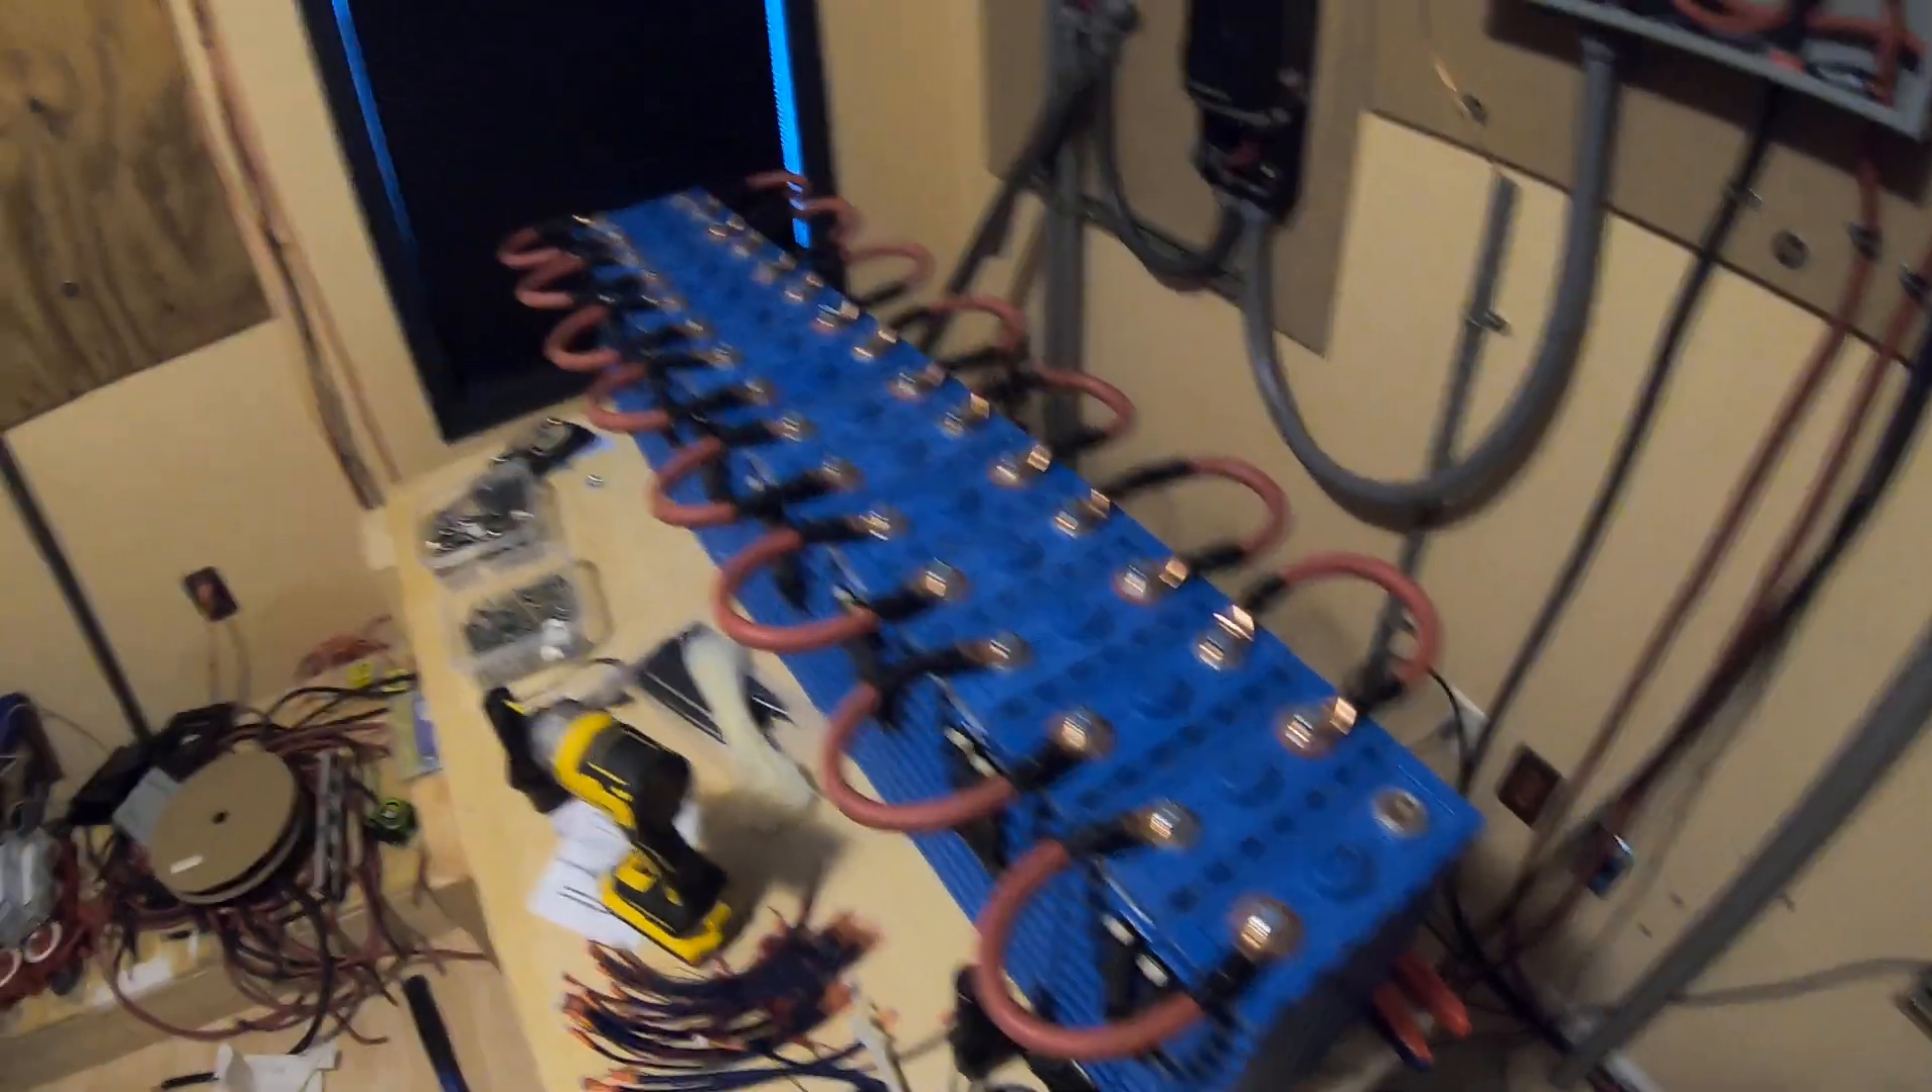And over here you can see that we have our first string of batteries wired up at this point and these were the same 180 amp hour cells you saw on a previous video.